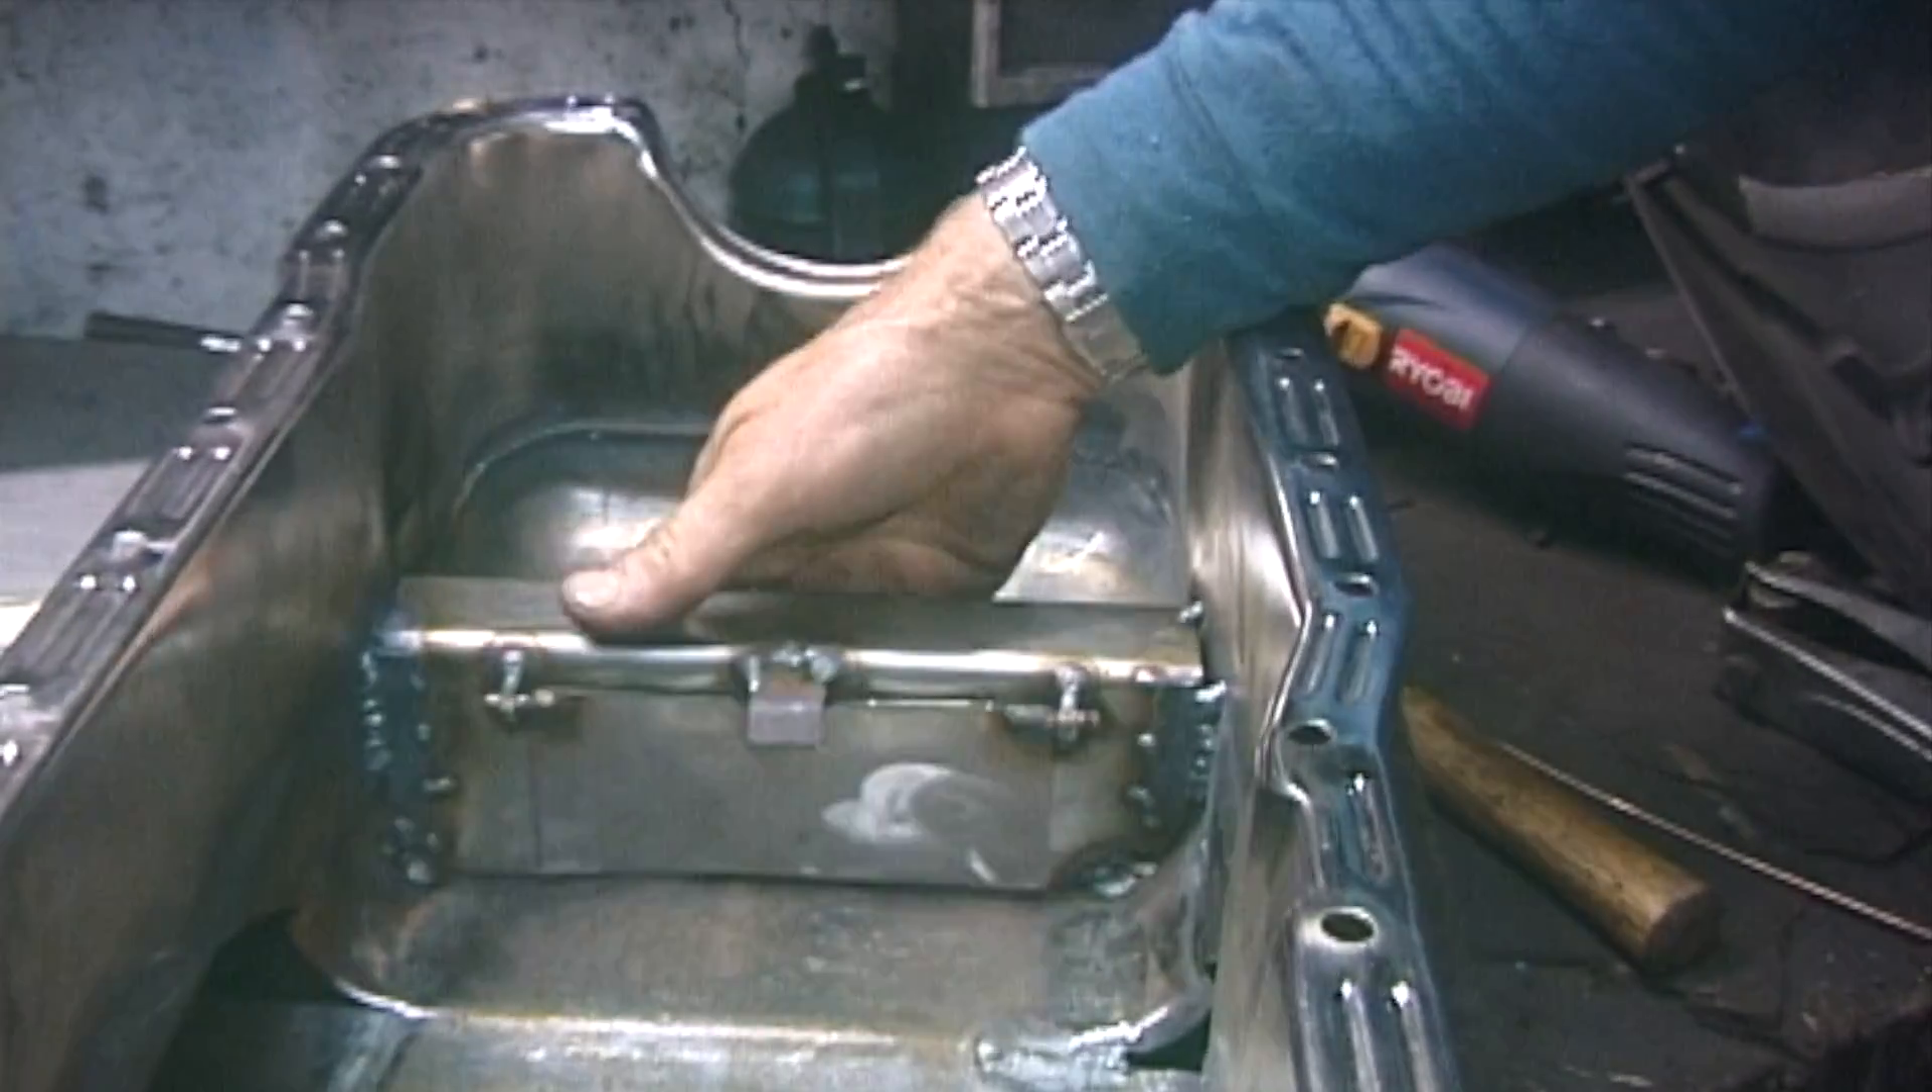I've now welded the sump up, we've now added a baffle with a gate in it.